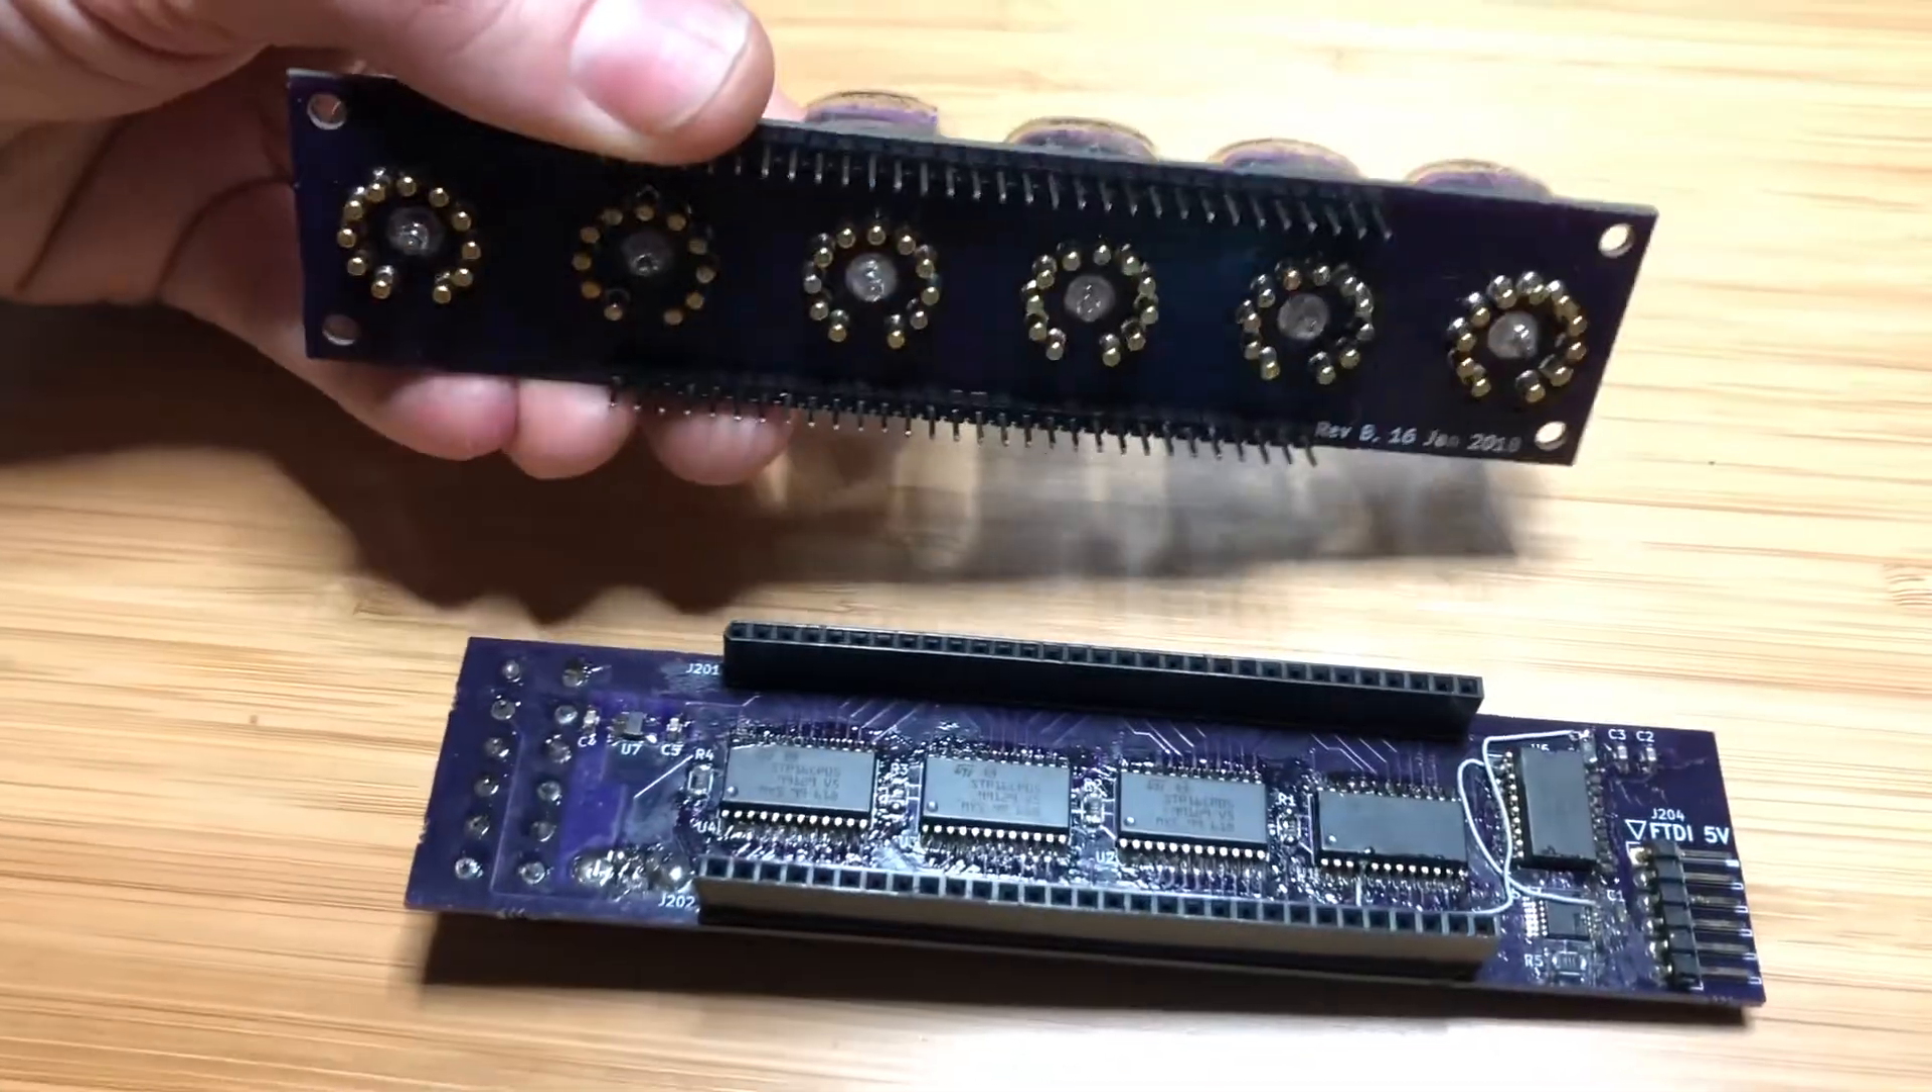Okay, so we've taken apart the two boards.